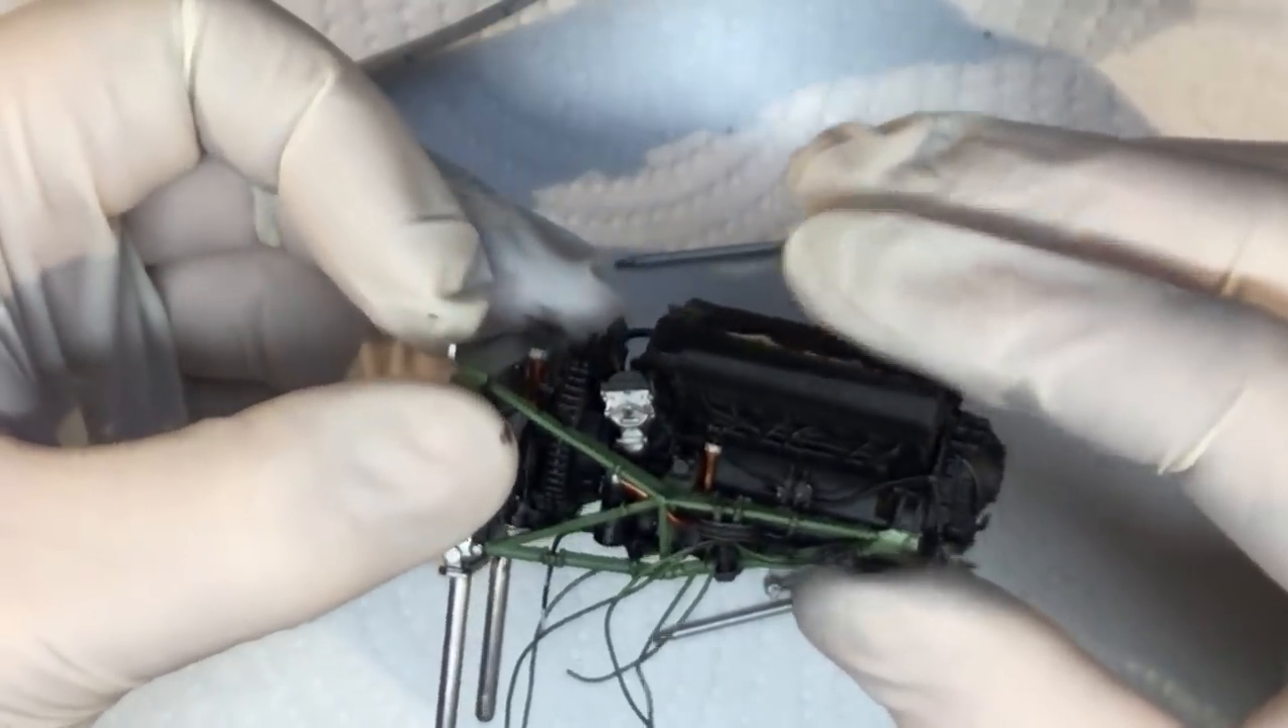You can see there's a lot of cabling to locate yet.